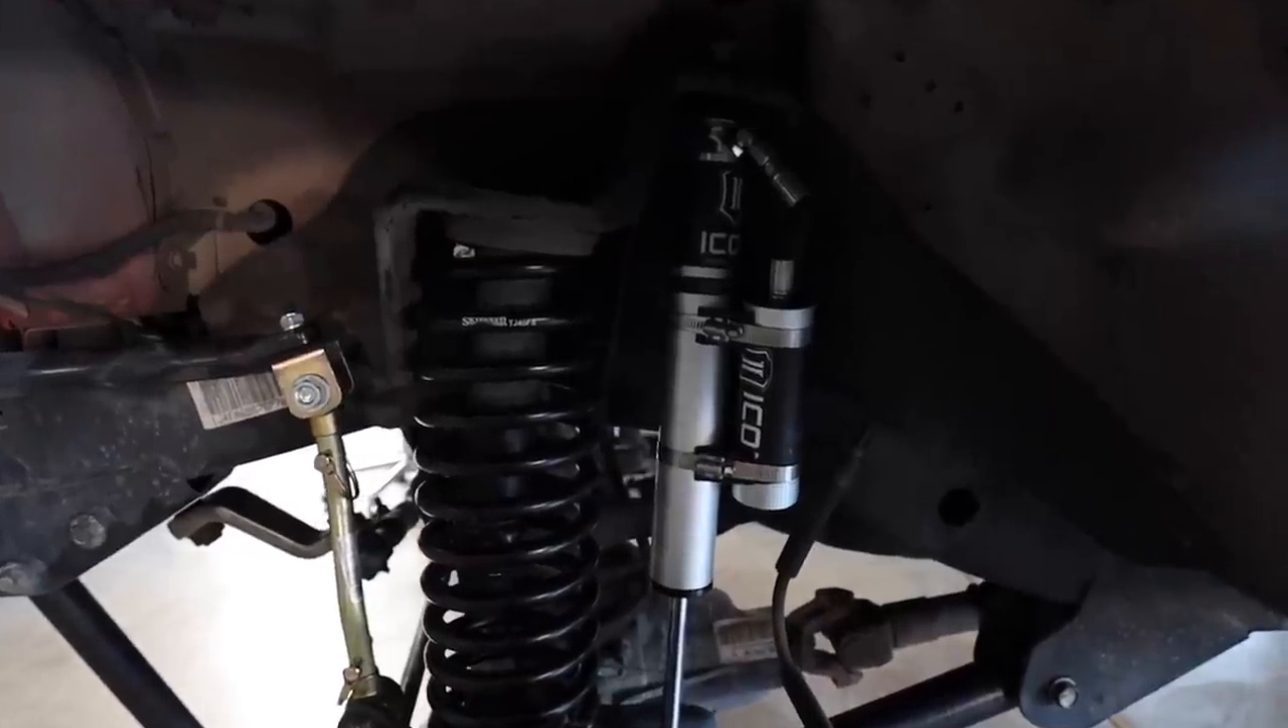All right, guys, we got the shock reservoirs all secured. It actually looks pretty clean.